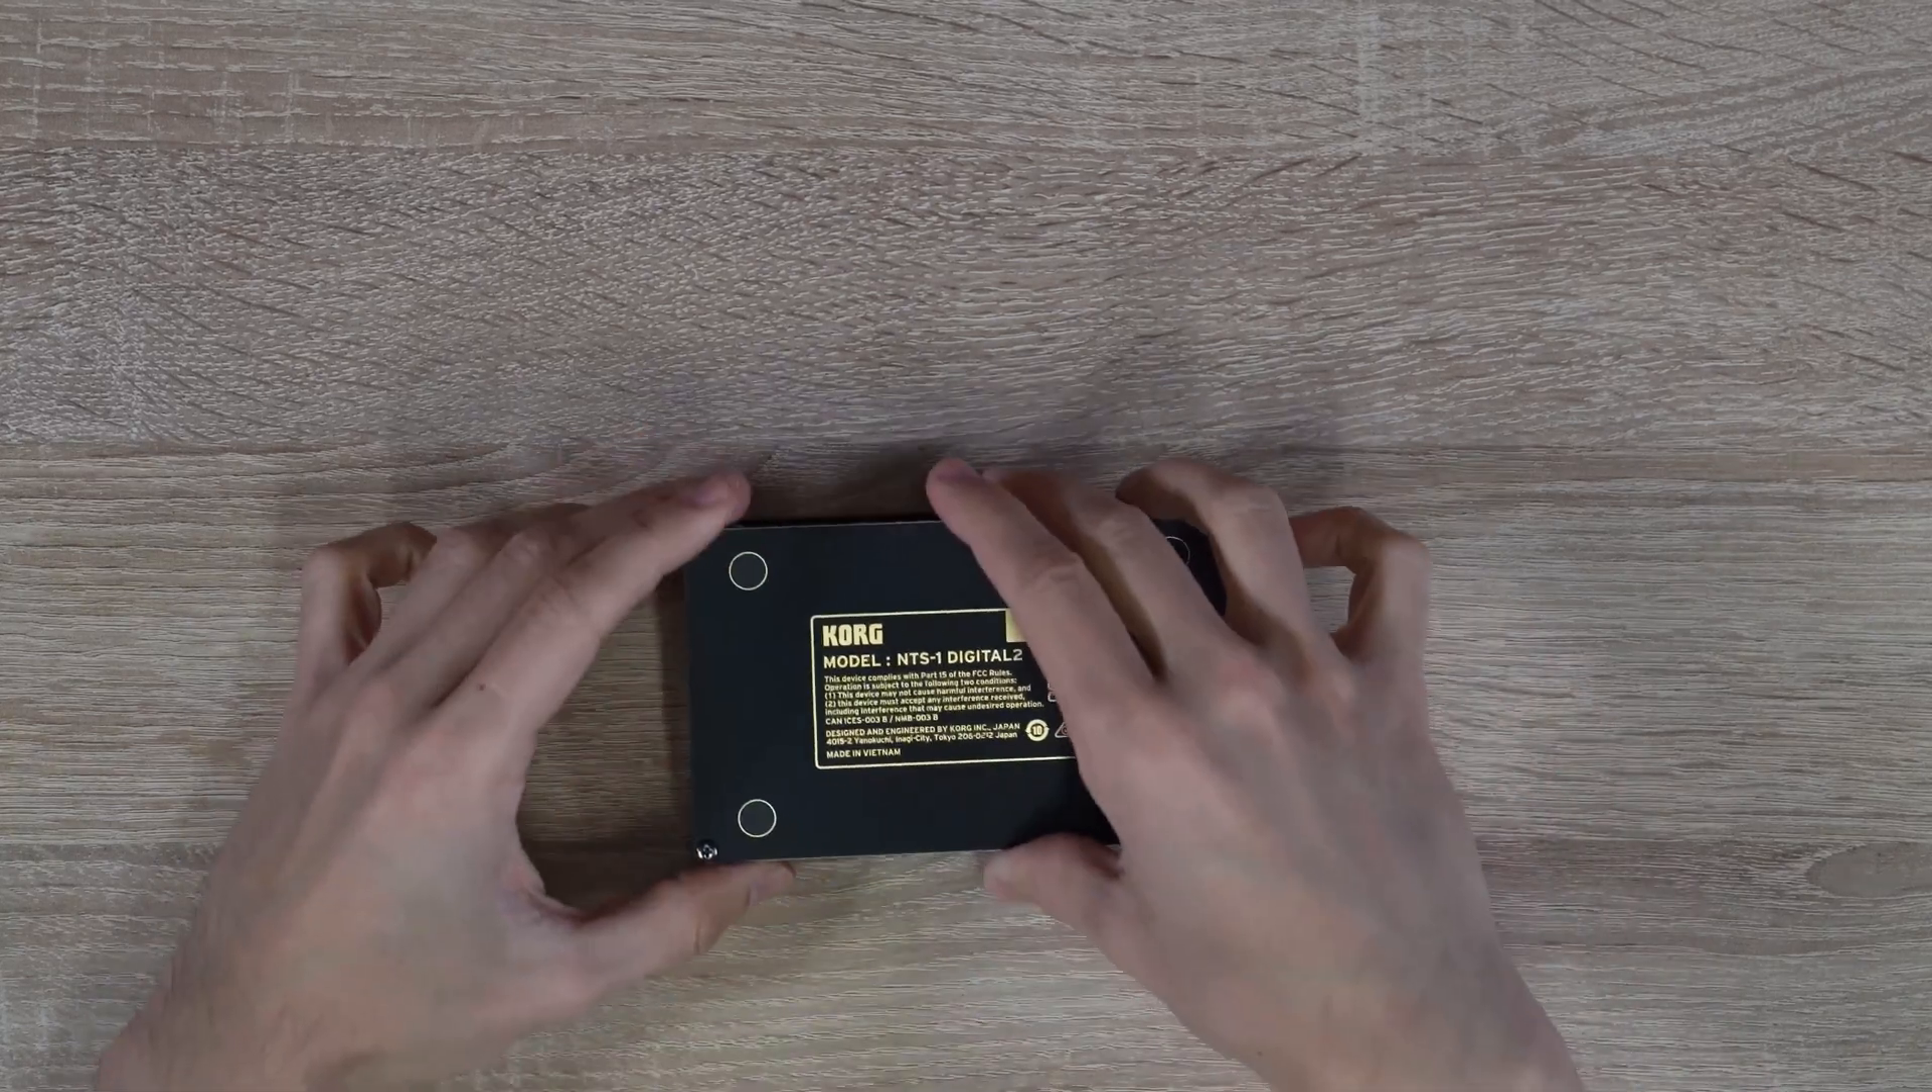Alright, our NTS1 Mark II is almost complete. The only thing left is to attach the rubberized feet to the circles on the back panel.